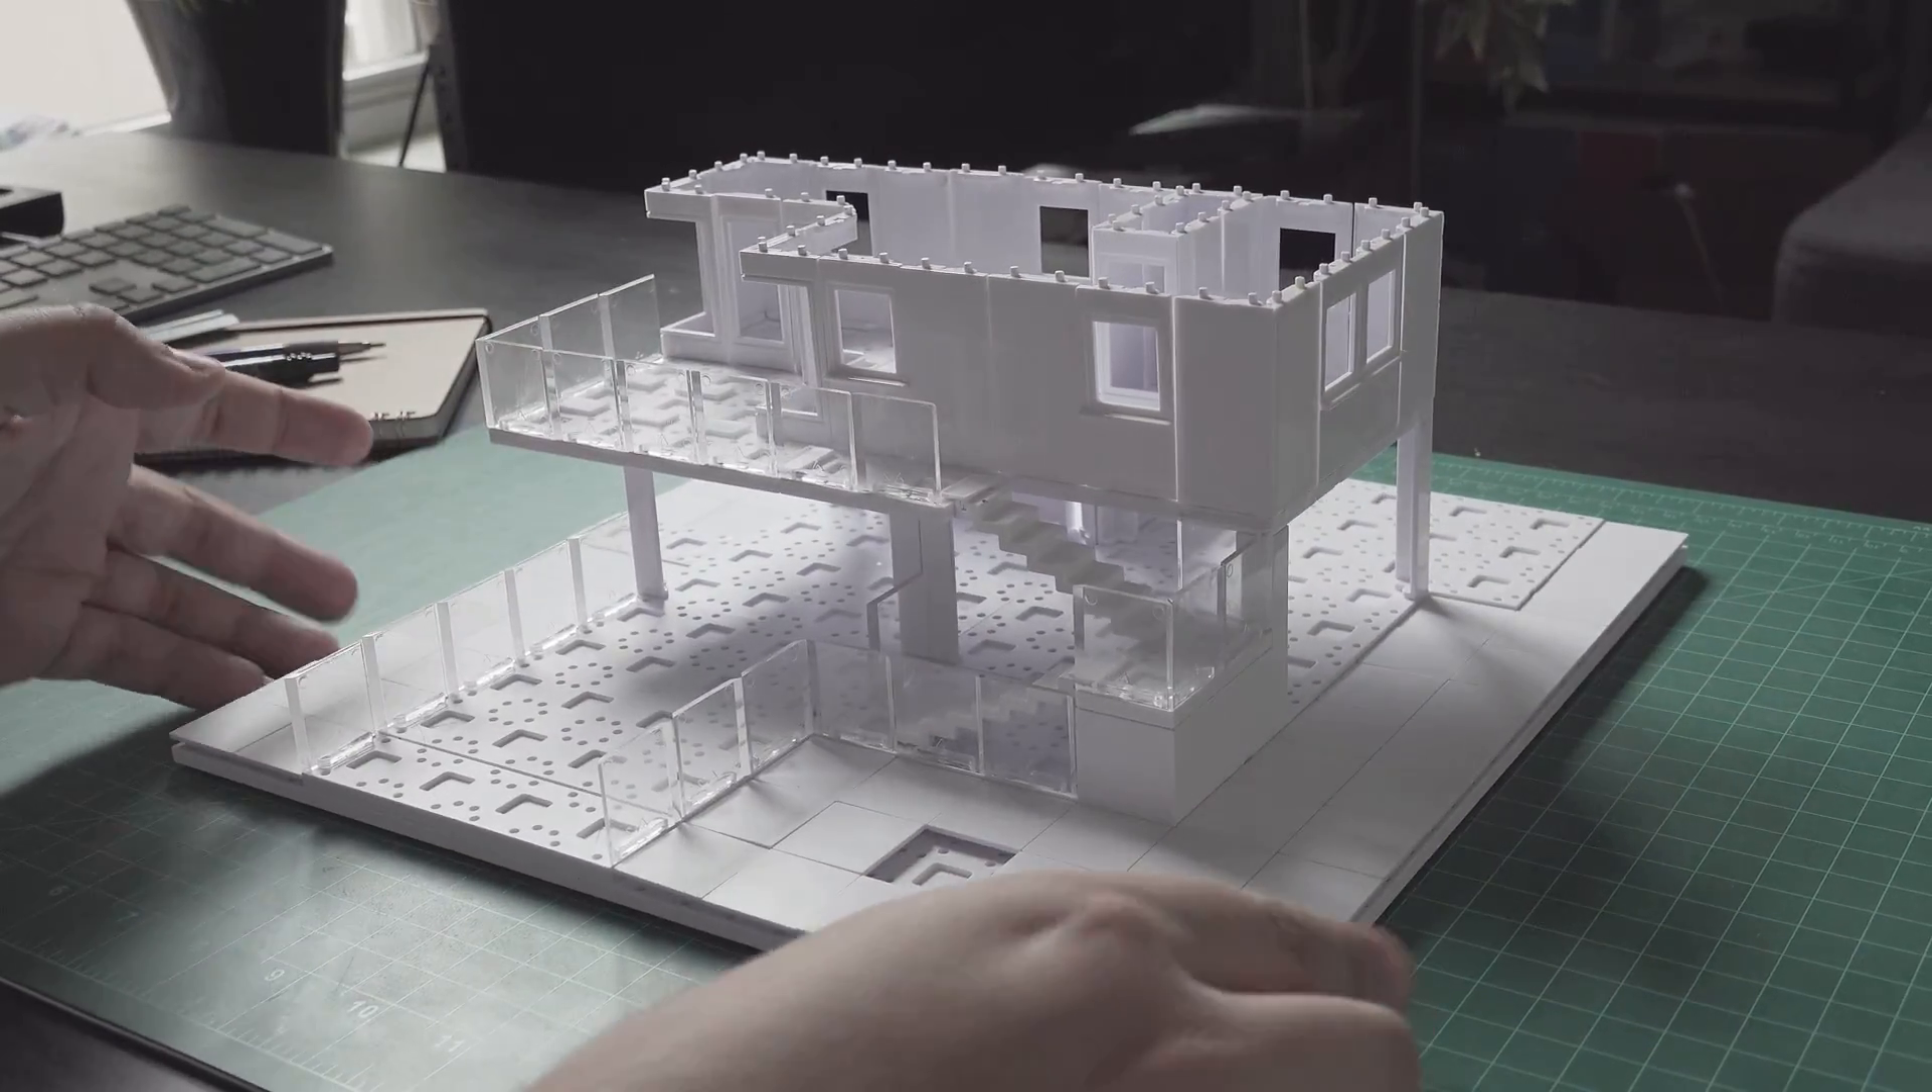I just finished up the railings right here.